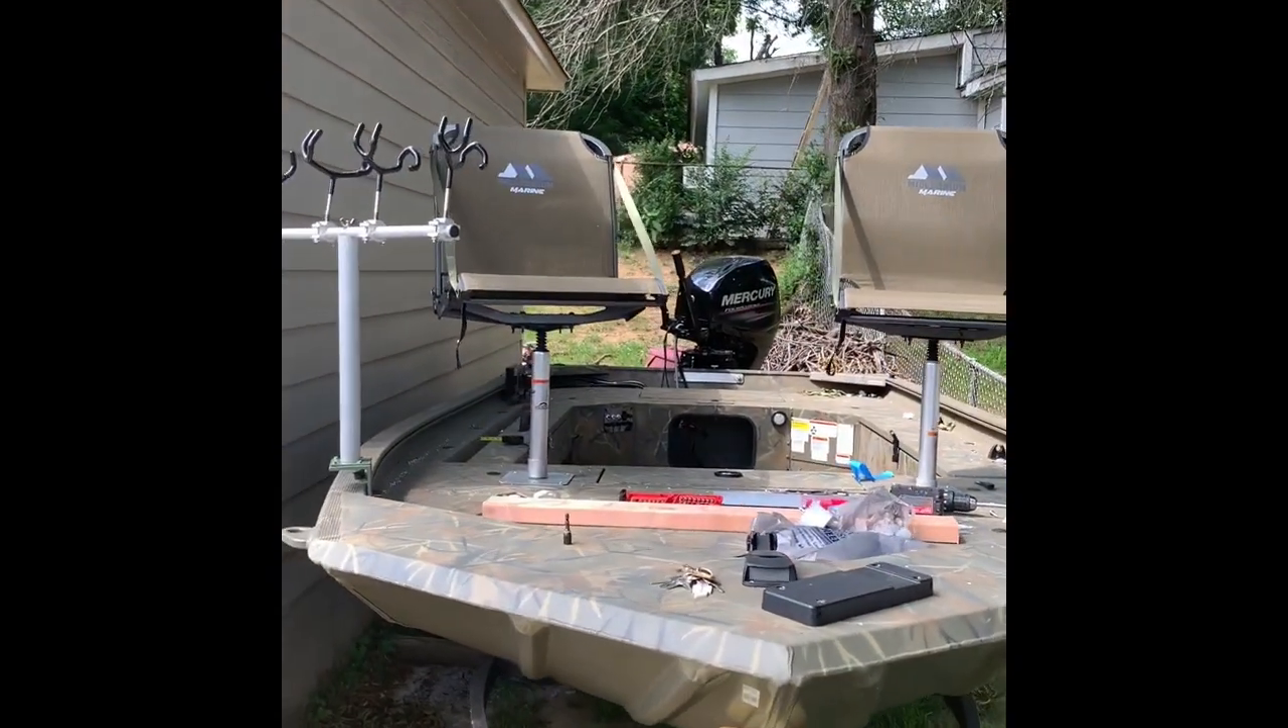And here's what it looks like with both seats installed.